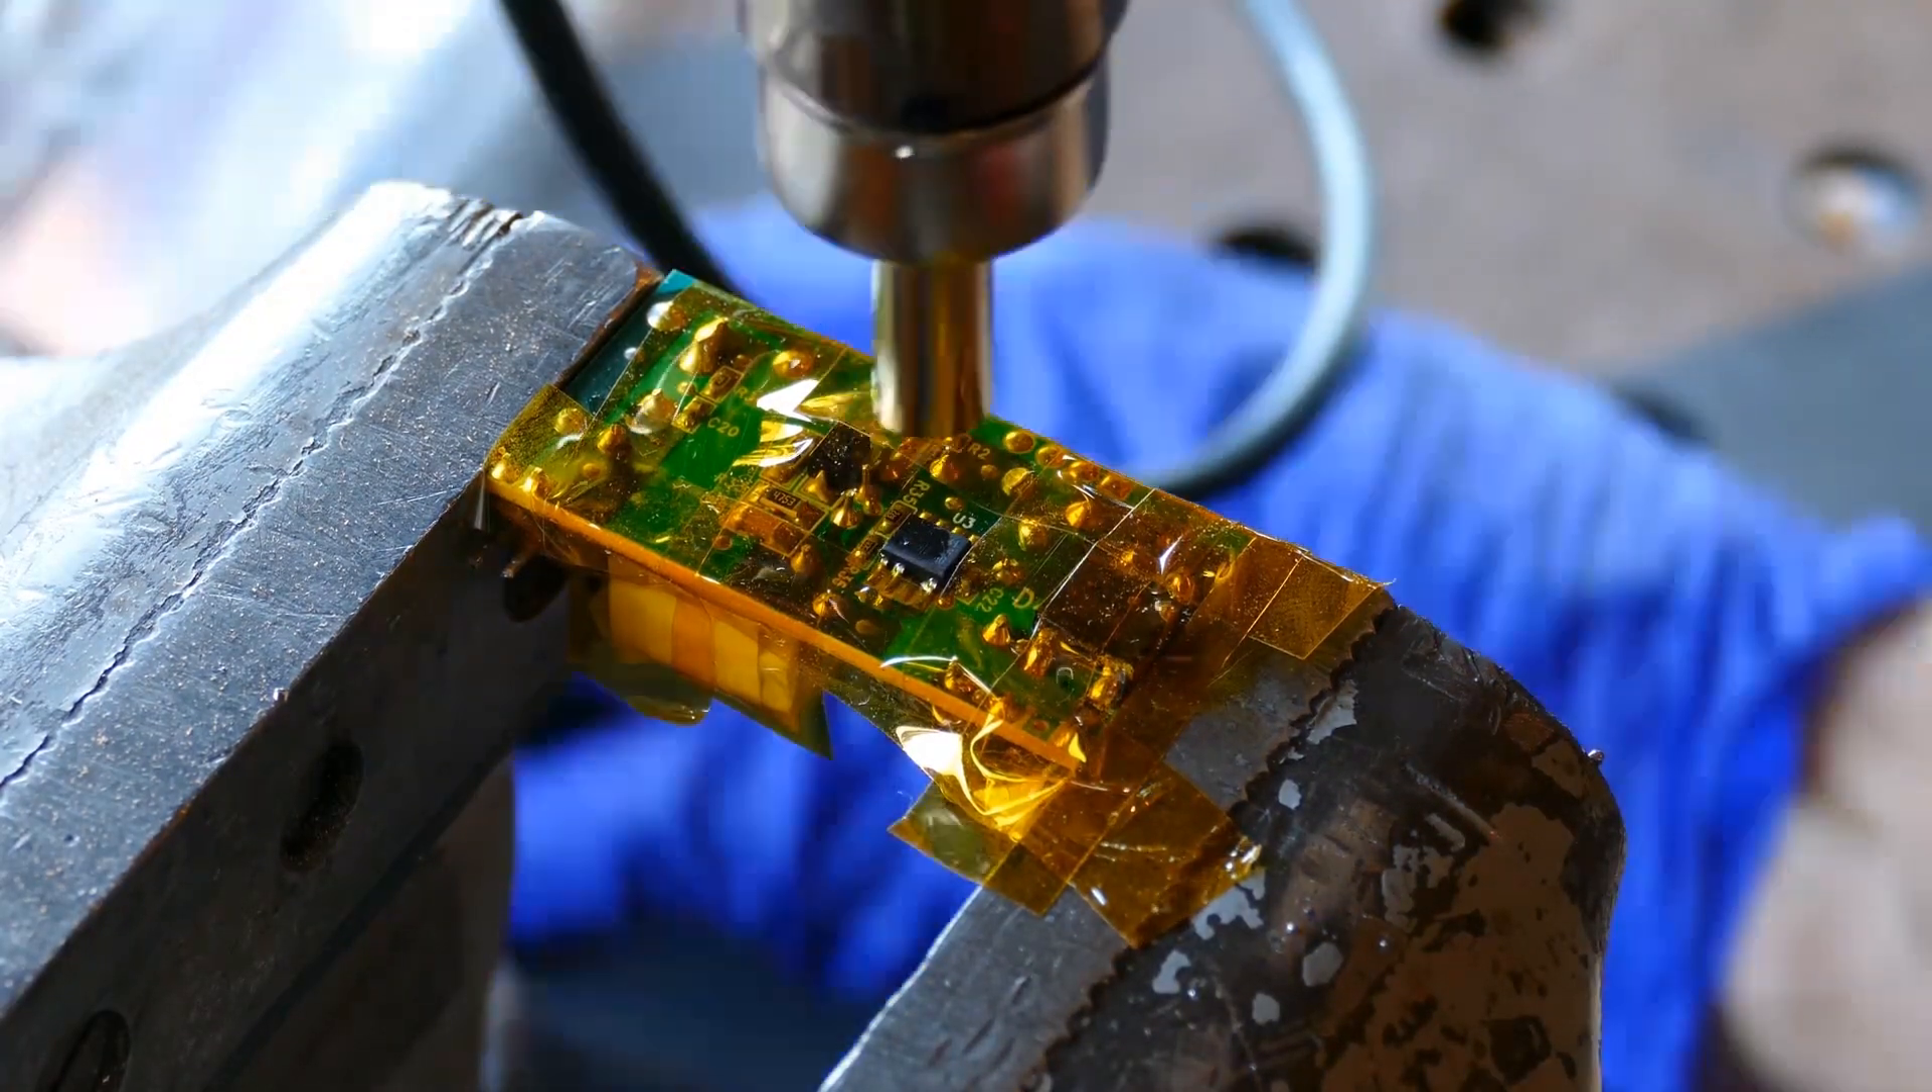I've covered the board in Kapton tape to protect the other components.